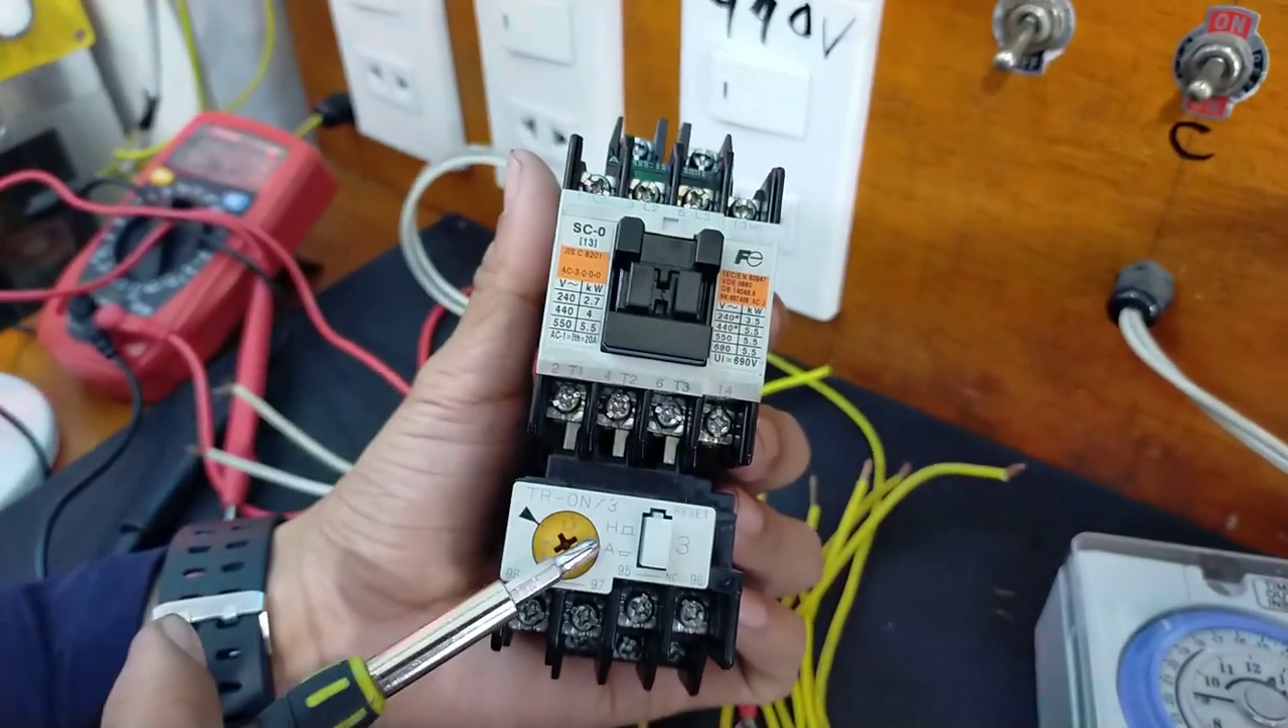Nakonnect na natin yung contactor tsaka overload.